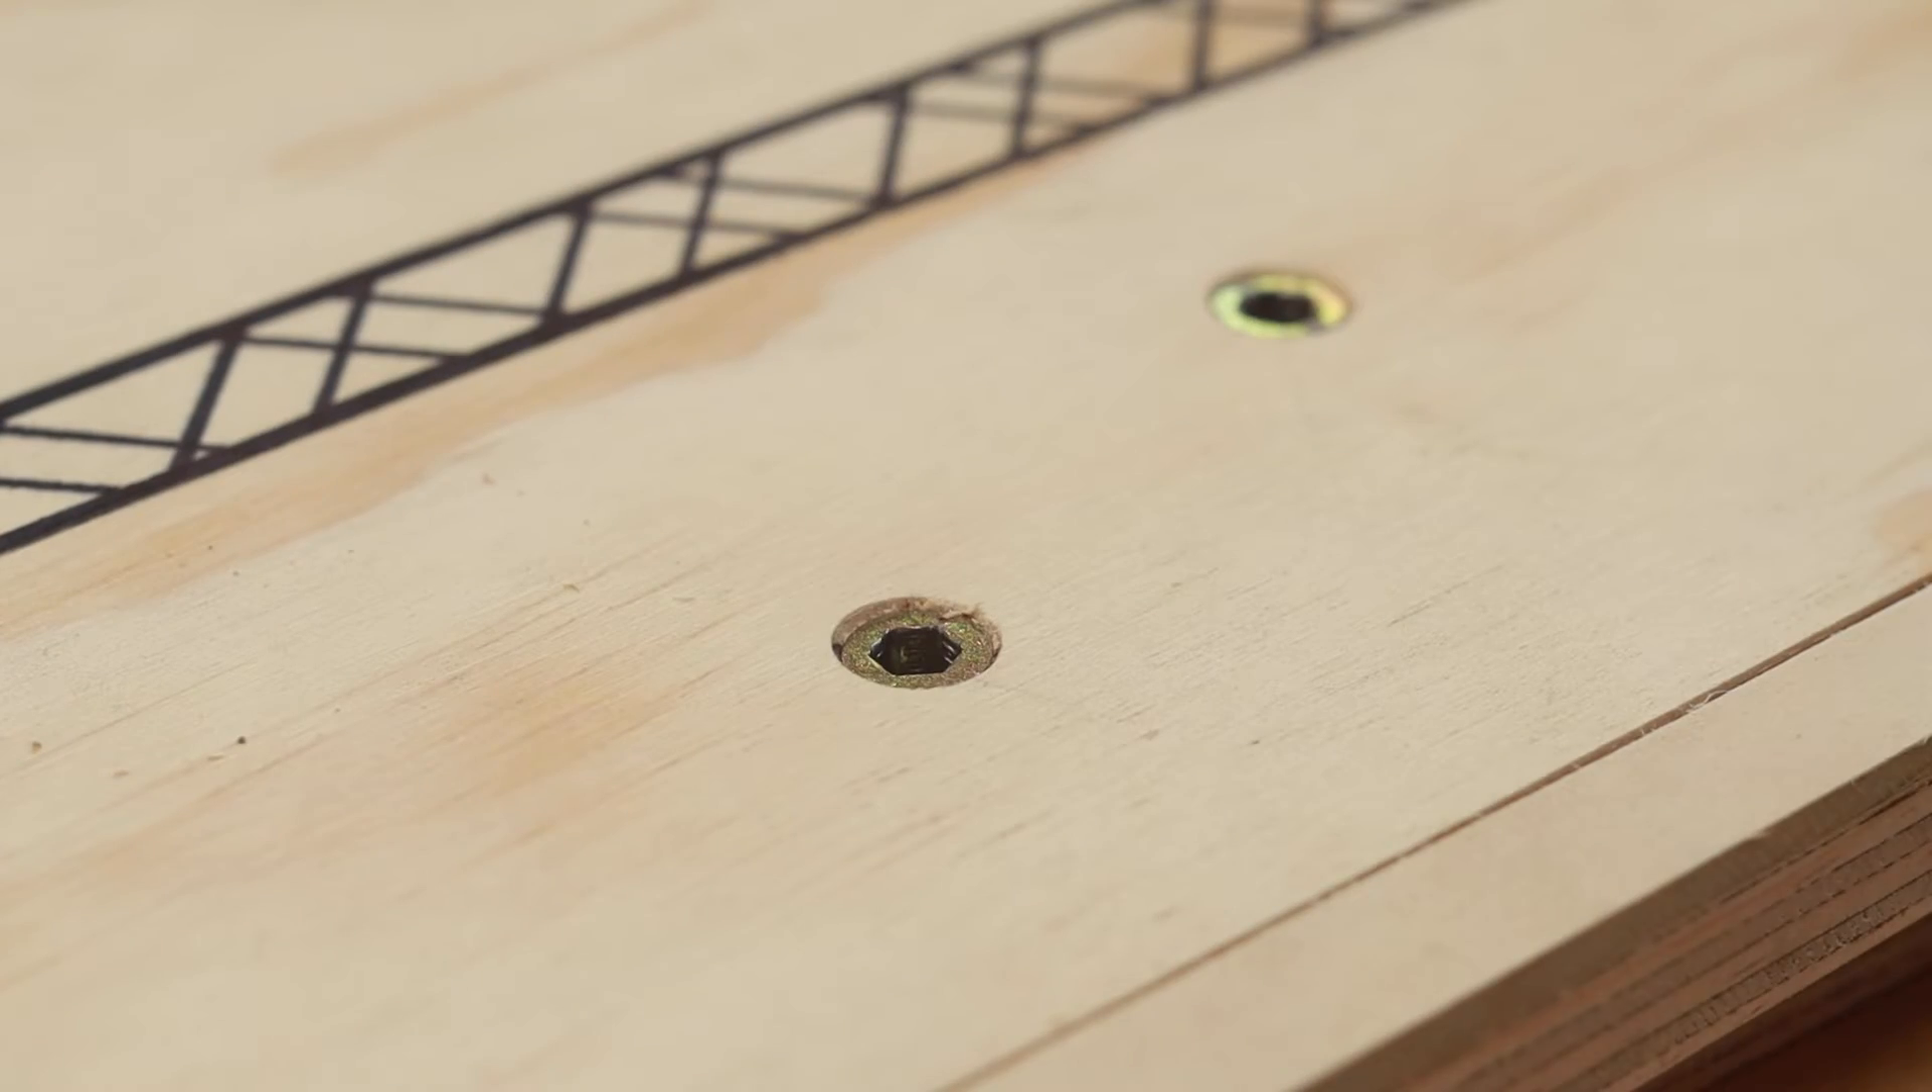And you can see how that Forstner bit hole allows the insert to sit flush or even just below the surface, and that's exactly what we want.